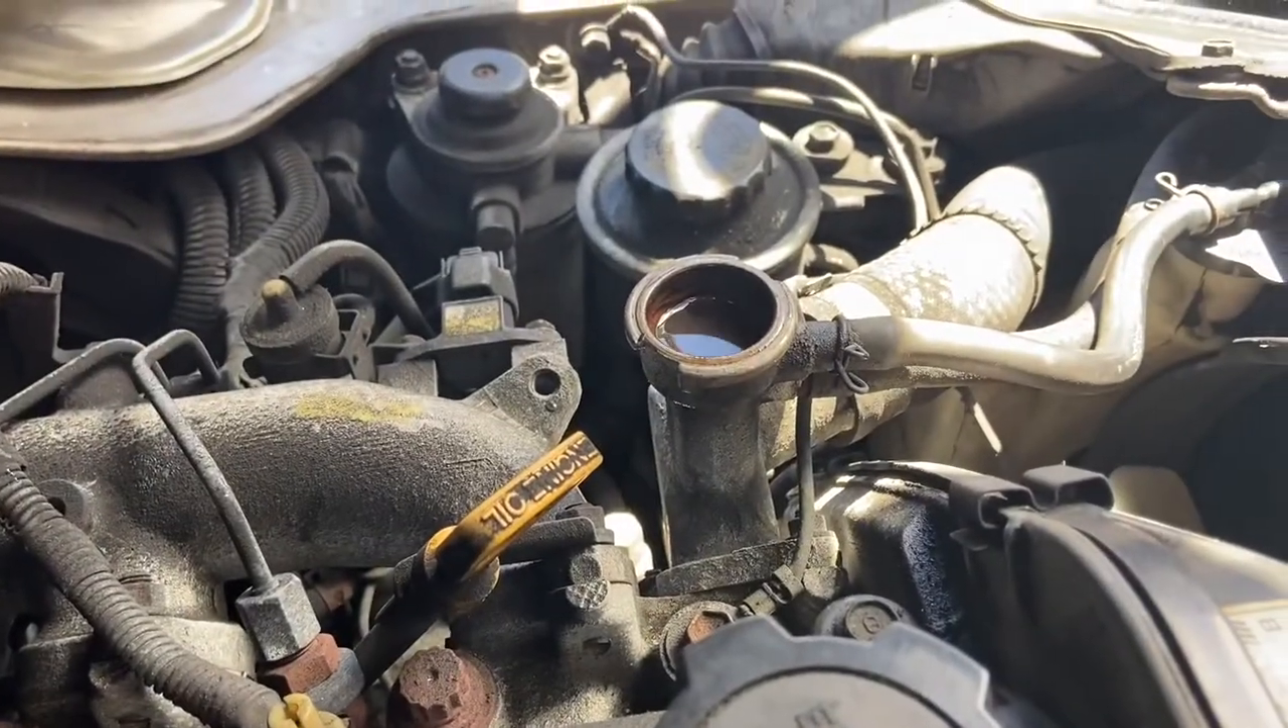I've got my cap still off coolant still at the top.